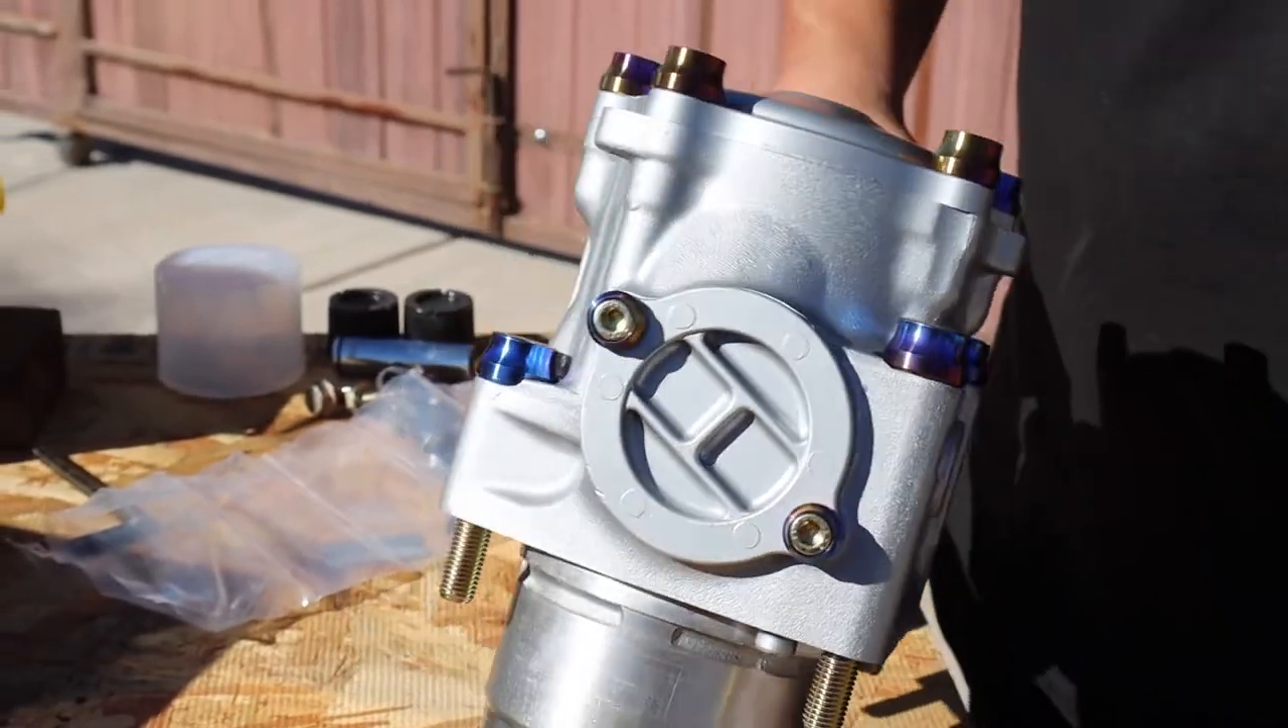Take a little bit of time use the cast aluminum paint with the clear and then this is all new hardware installed.